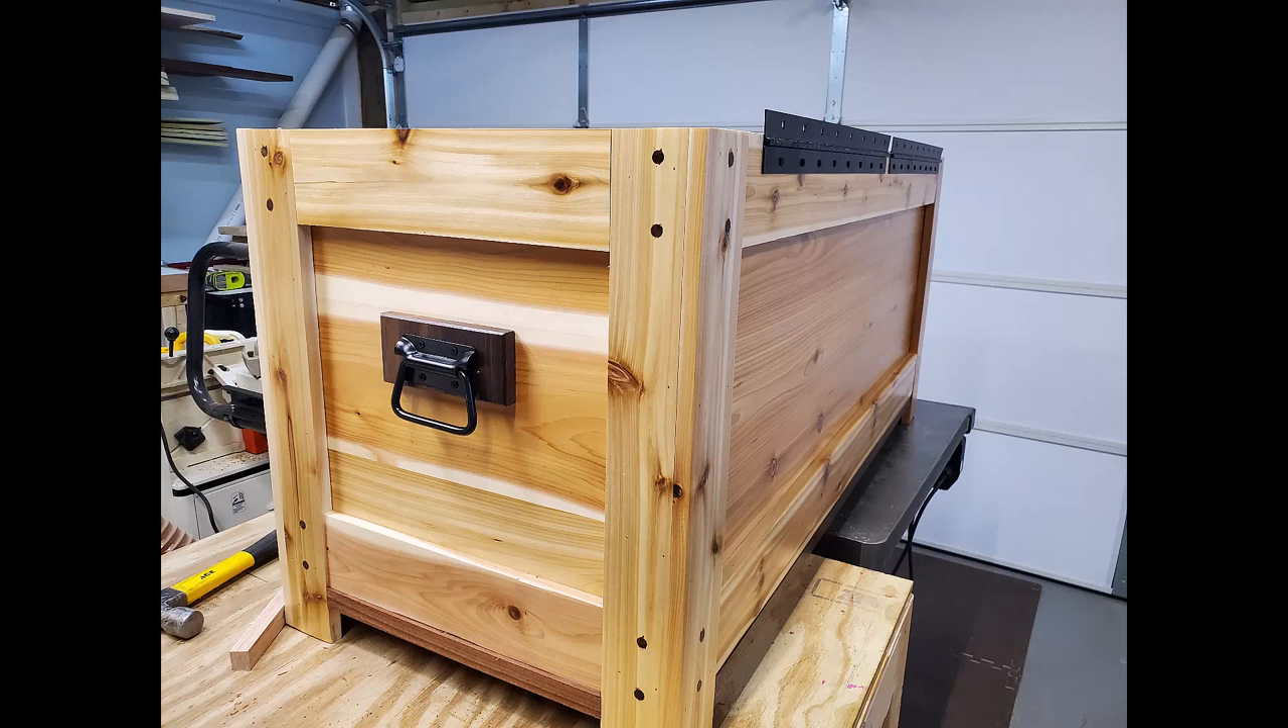There you can see the hardware after I've installed it.